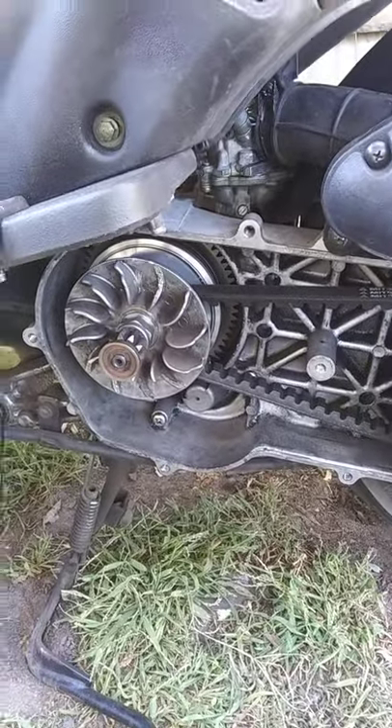I have not put the cover back on and see if the kickstart works because the electric start works.